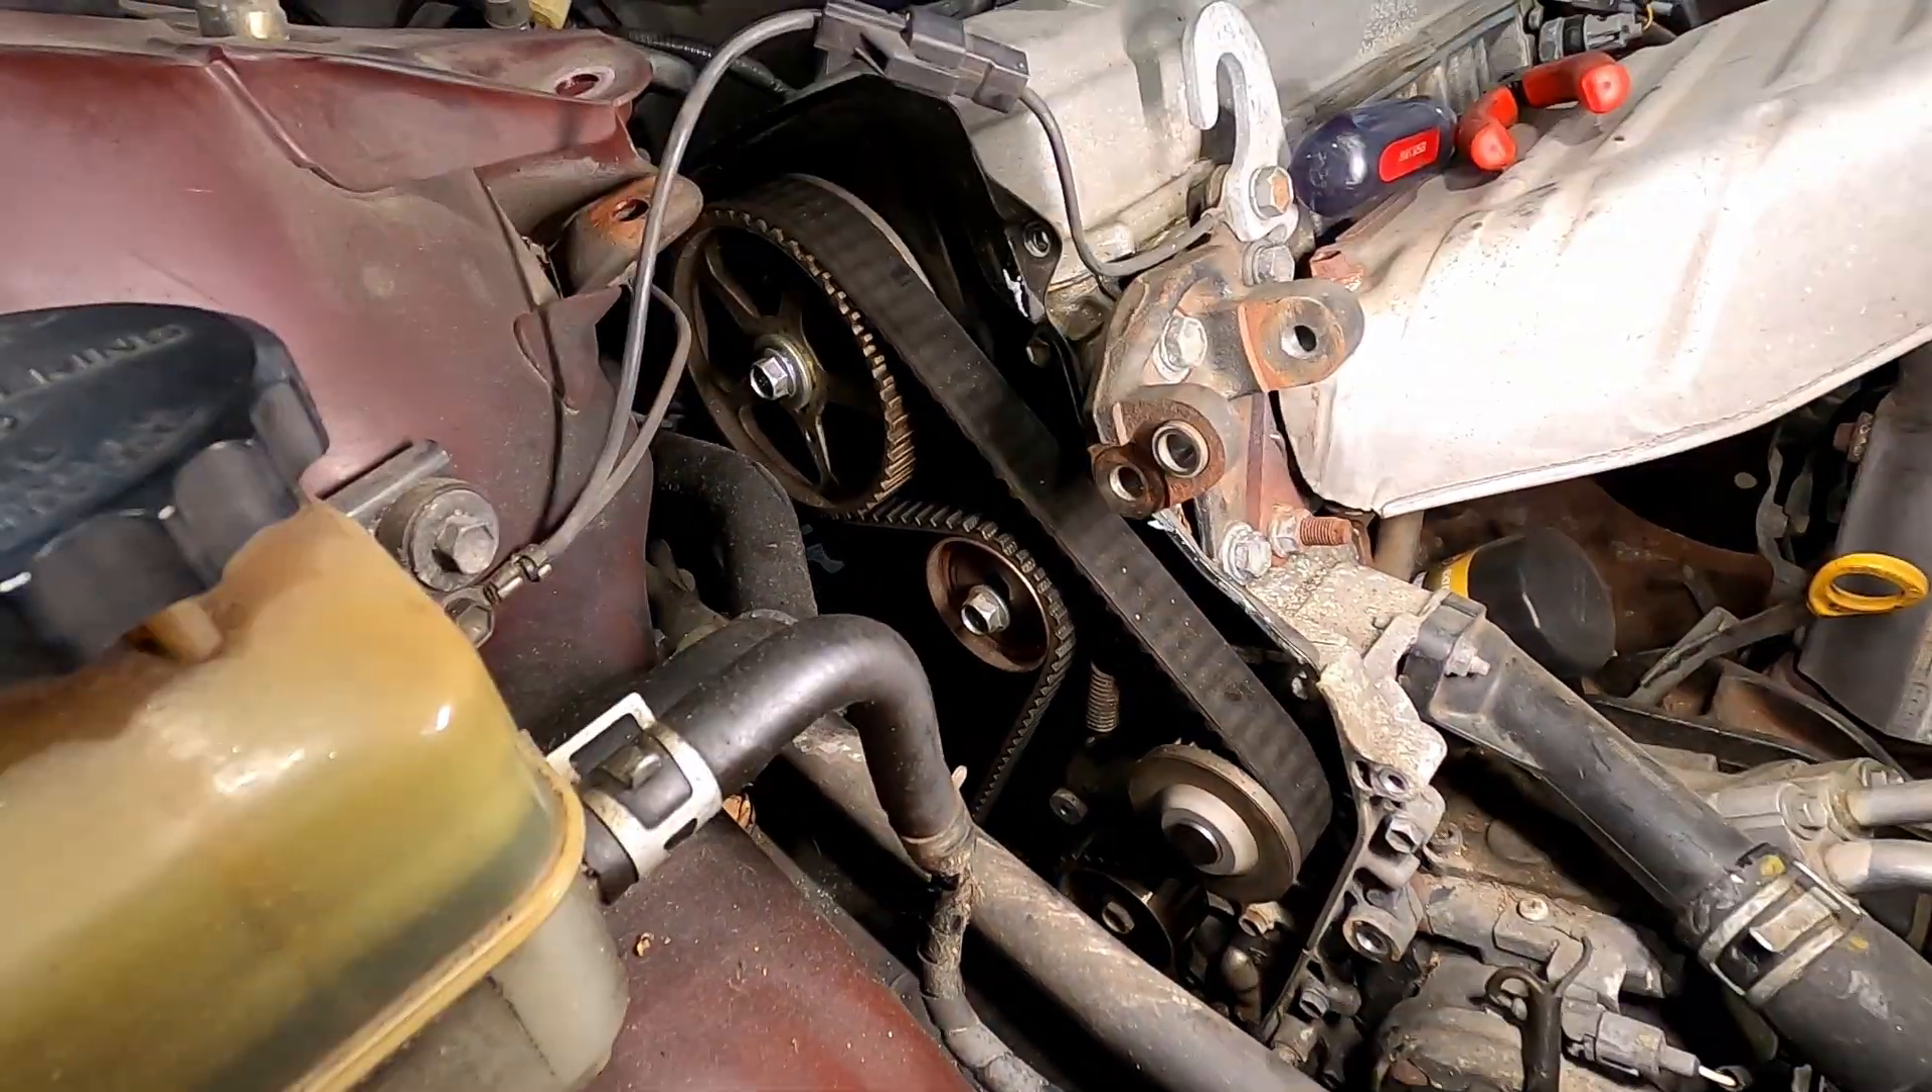So i got the lower part of the cover out and now we have a full access to the timing belt.